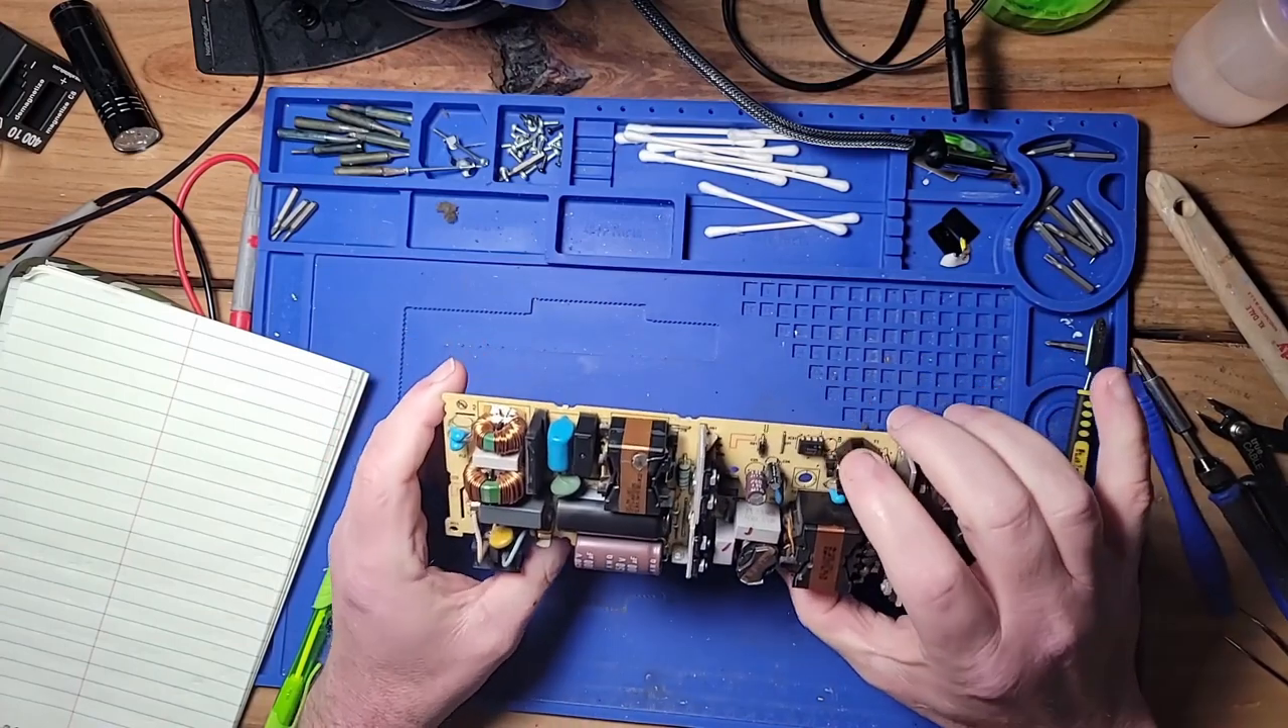All right so I got the power supply taken out of the case.